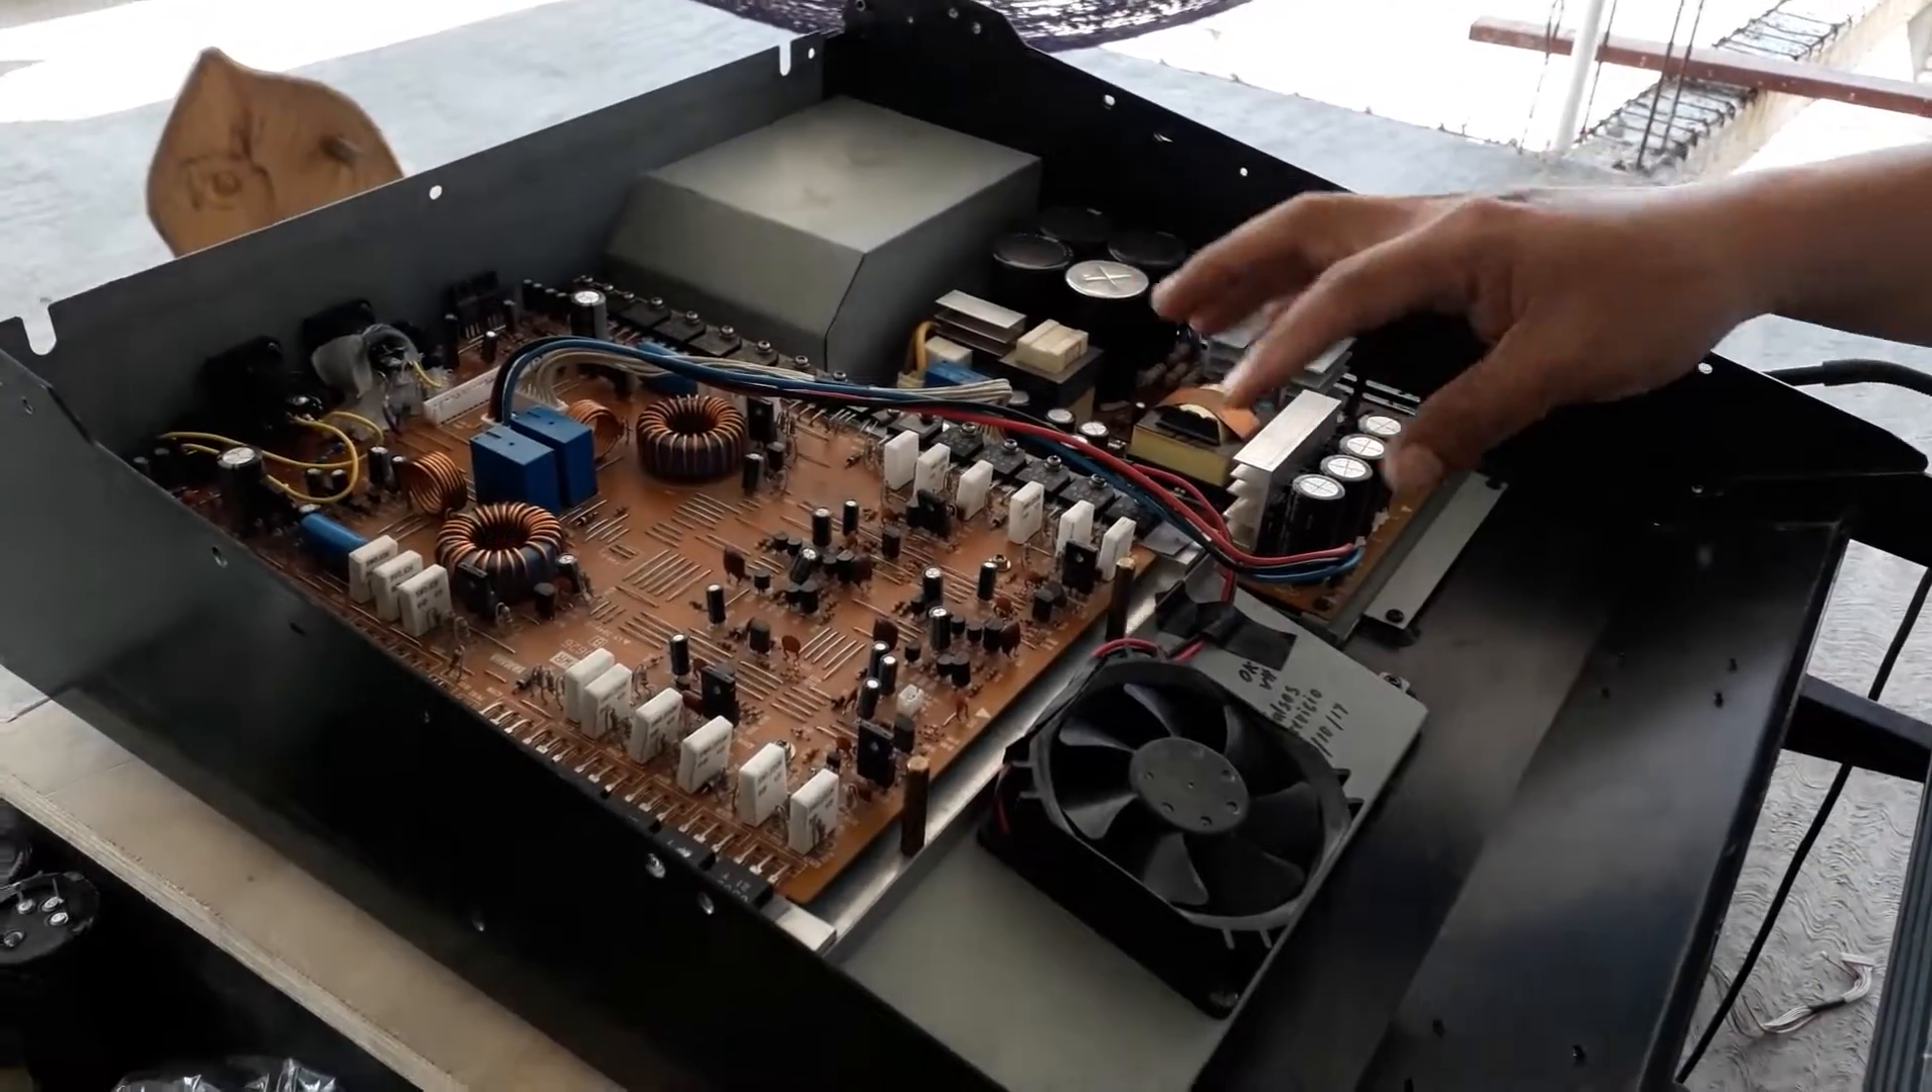Miren aquí ya armé la placa ya le conecté su cable todo.